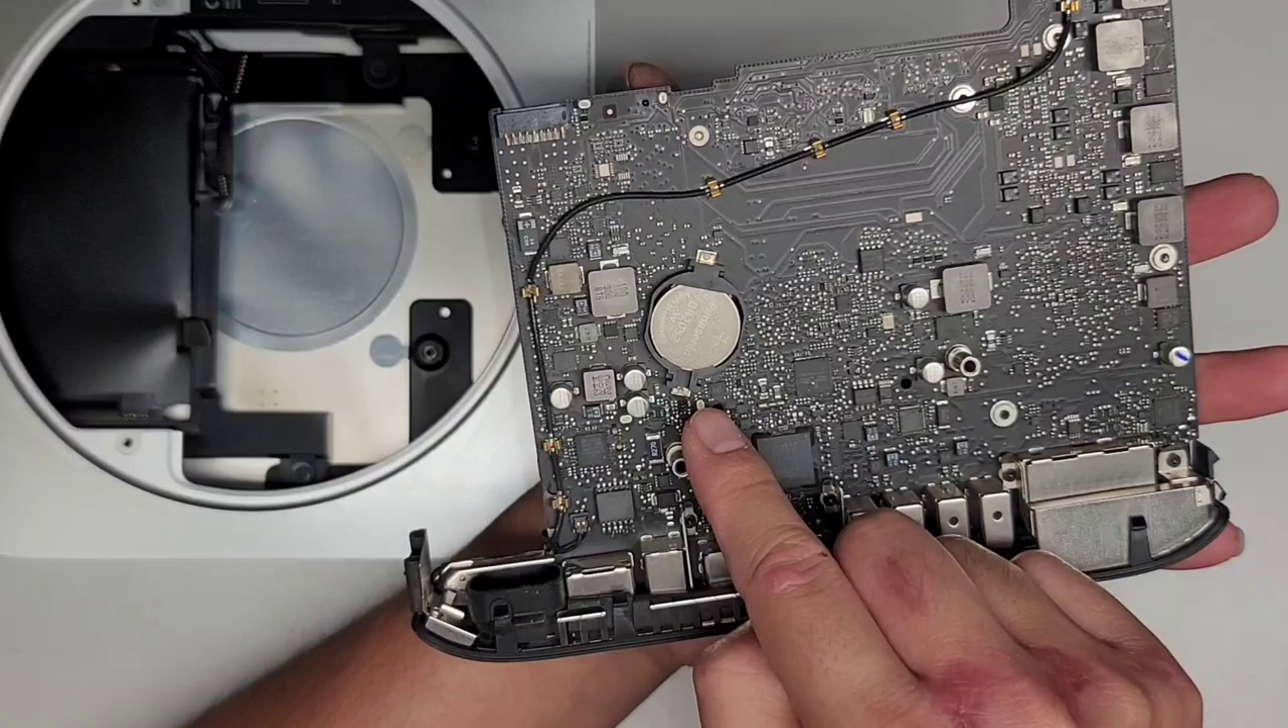So we got the motherboard, everything out.